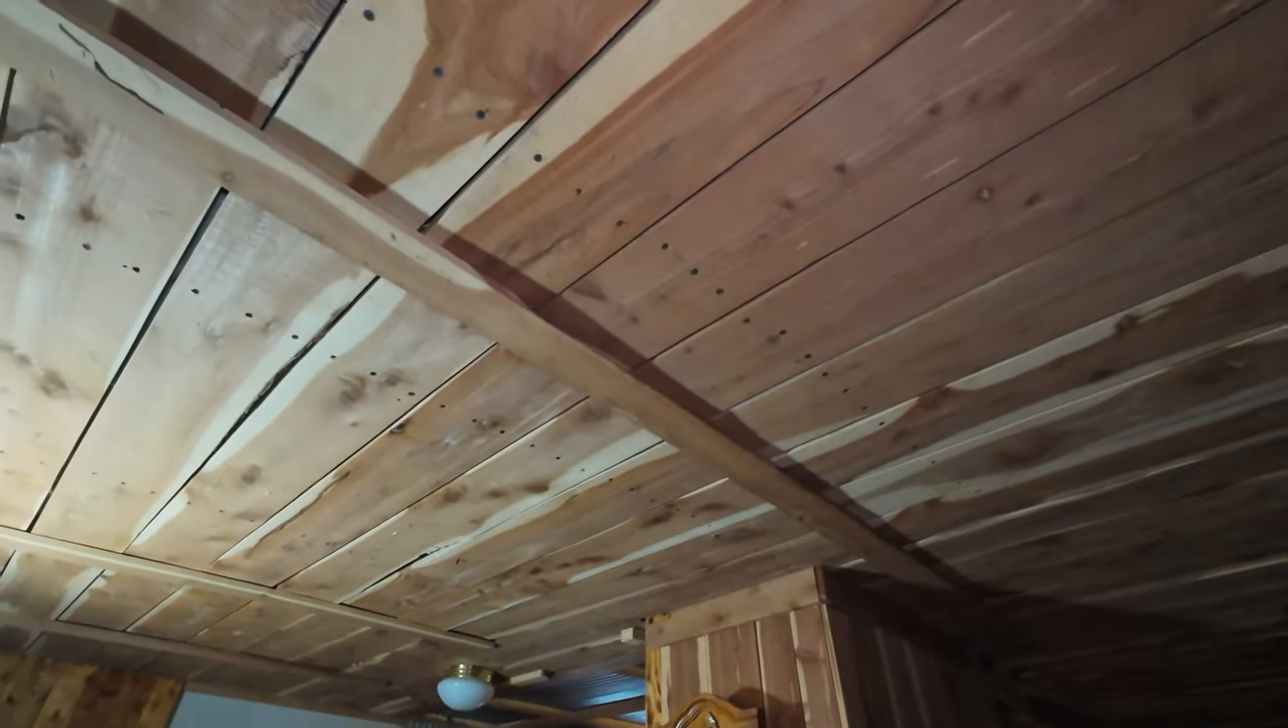I've mostly got that because i'm going to tear this whole ceiling down and redo it because the same problem it's got the big wide gaps and i want this to look better.